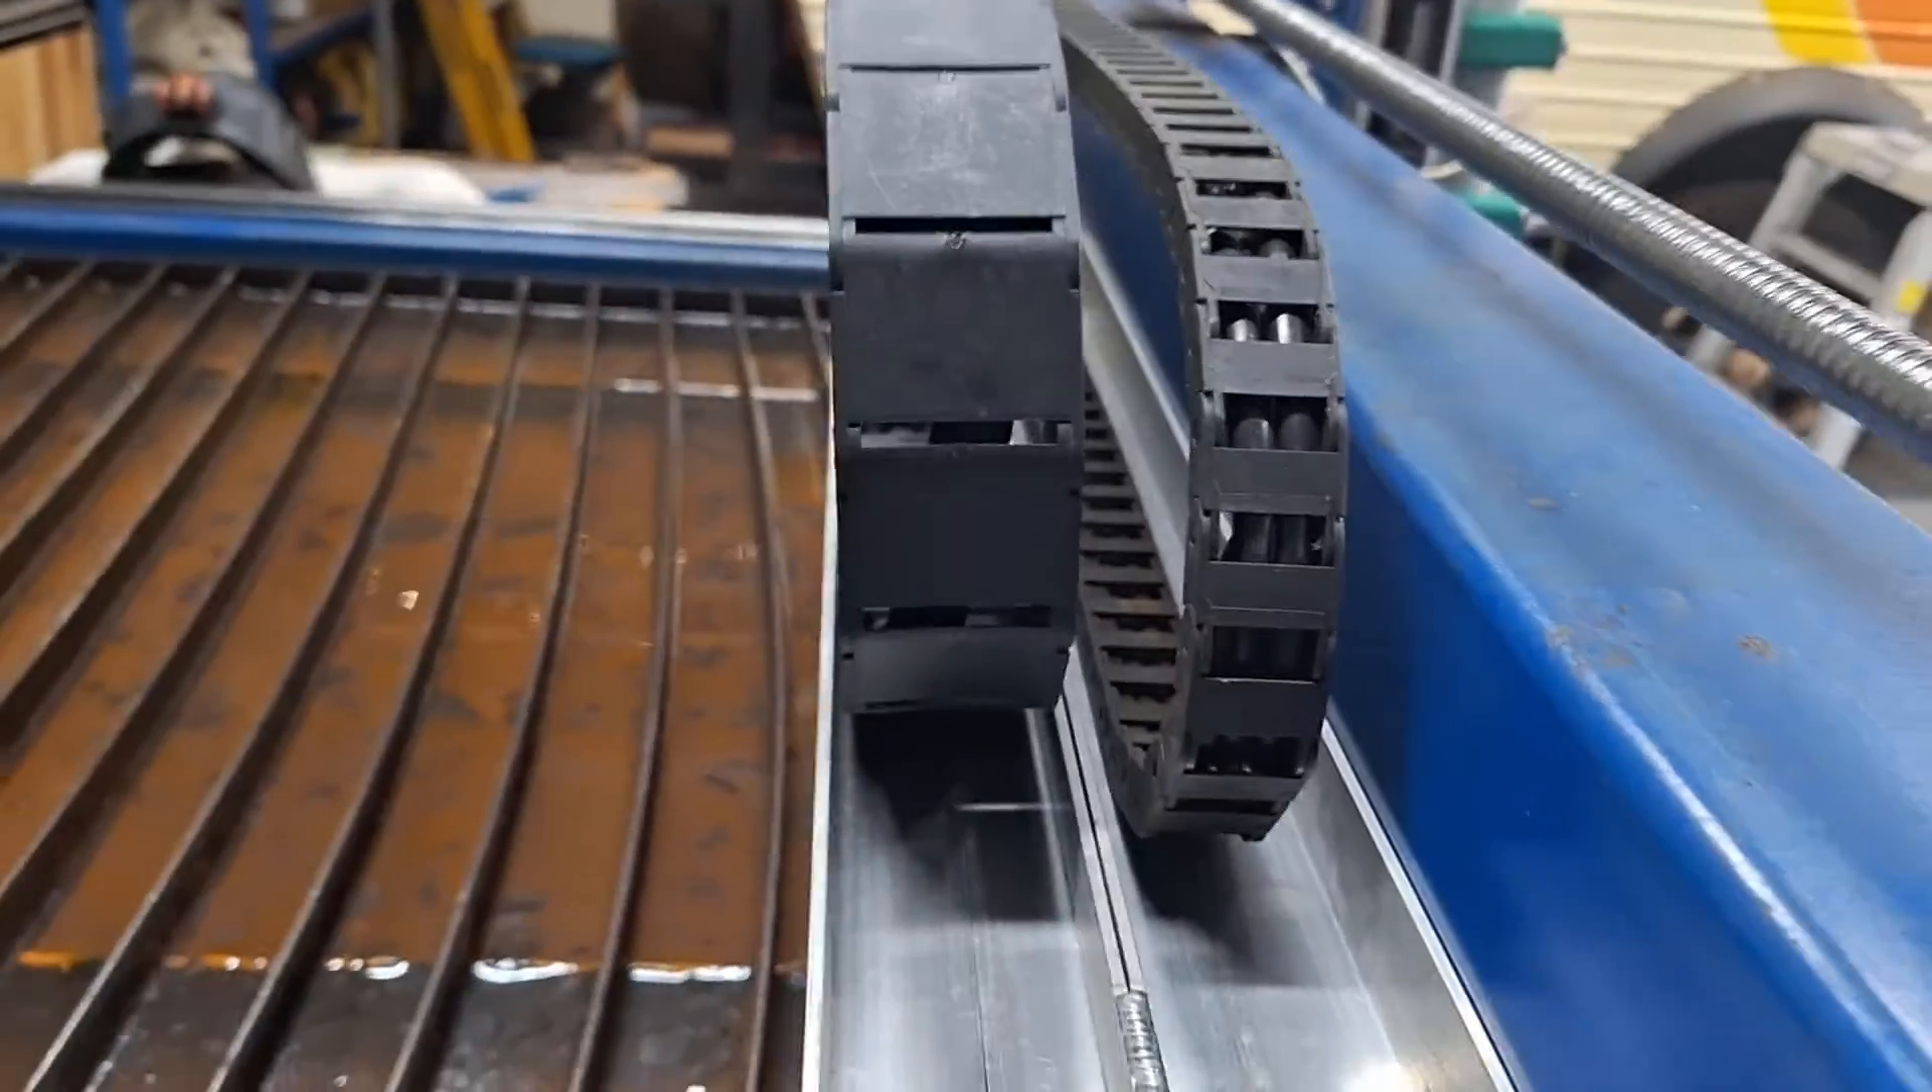There's those two chains in their respective little channels and yeah that looks really really good.